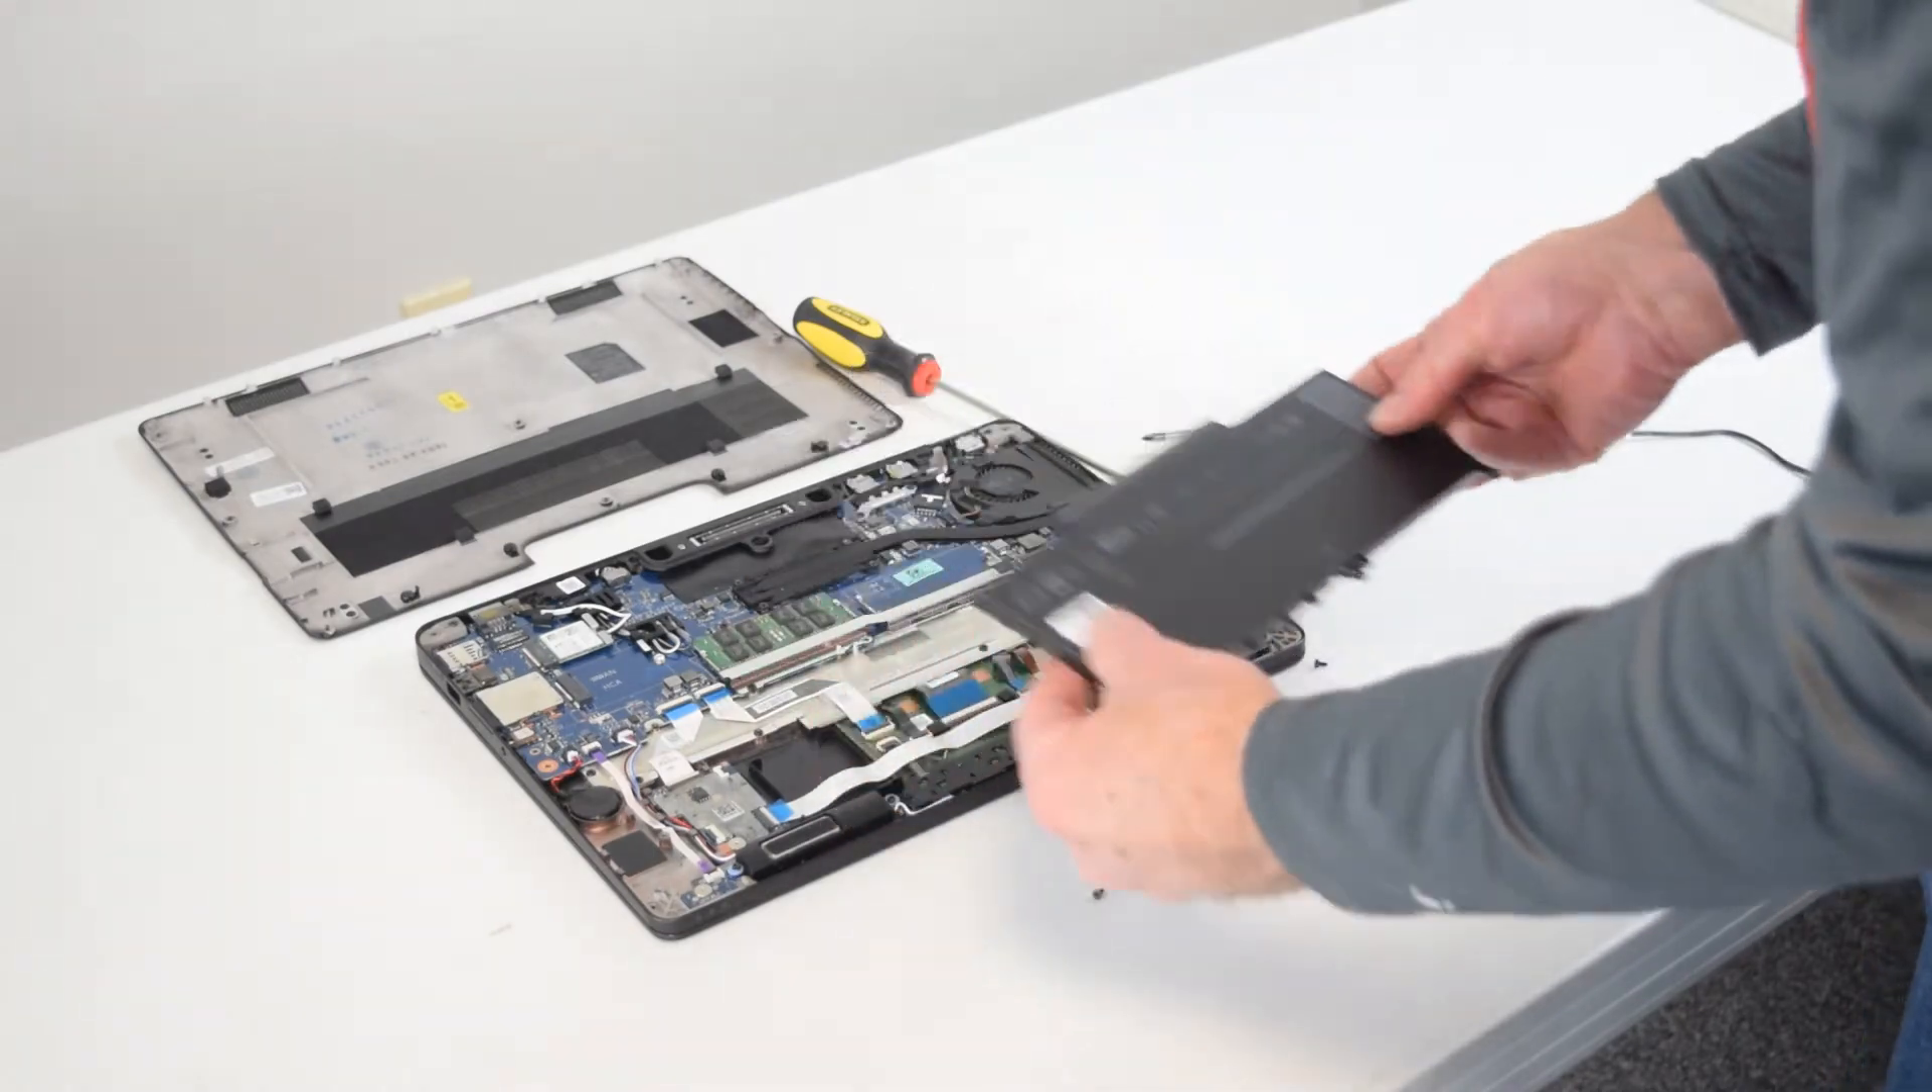Okay you got the battery out.